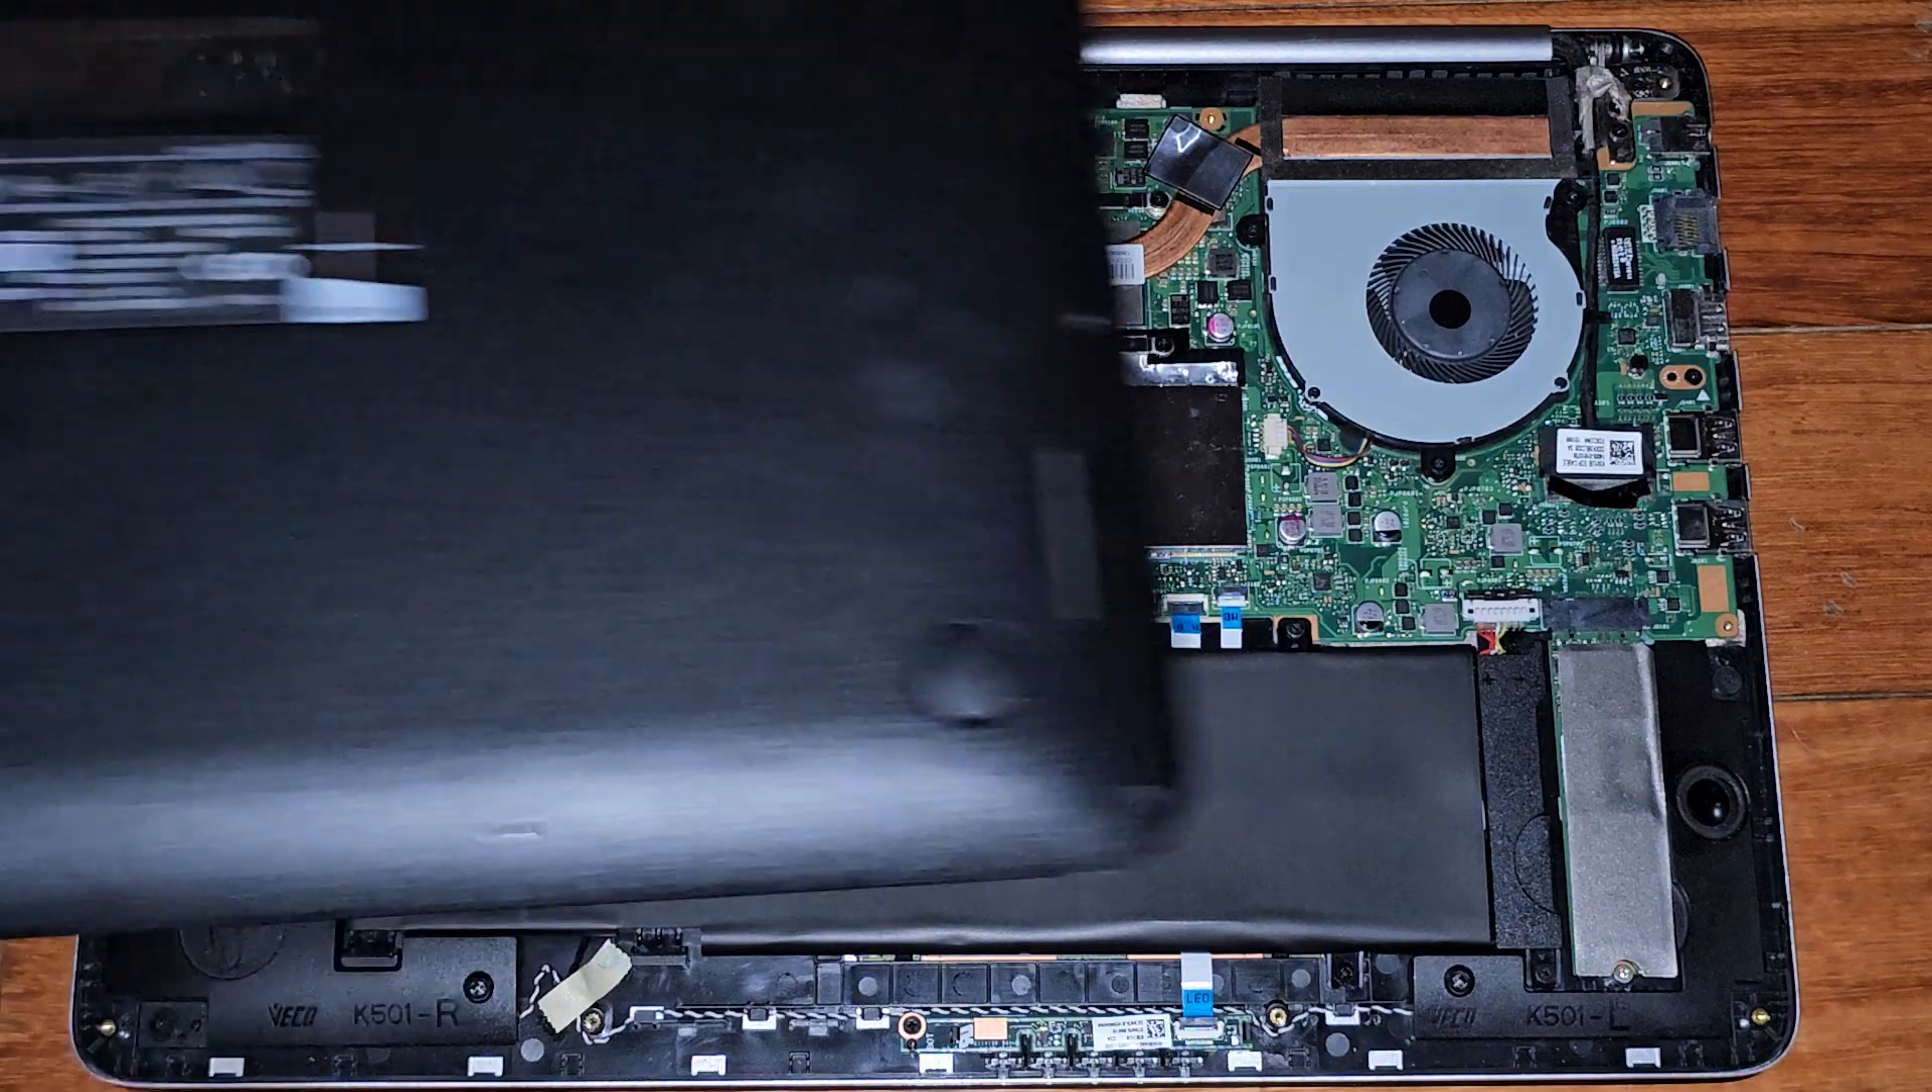Then we just got to get the bottom cover back on and that's pretty much it.